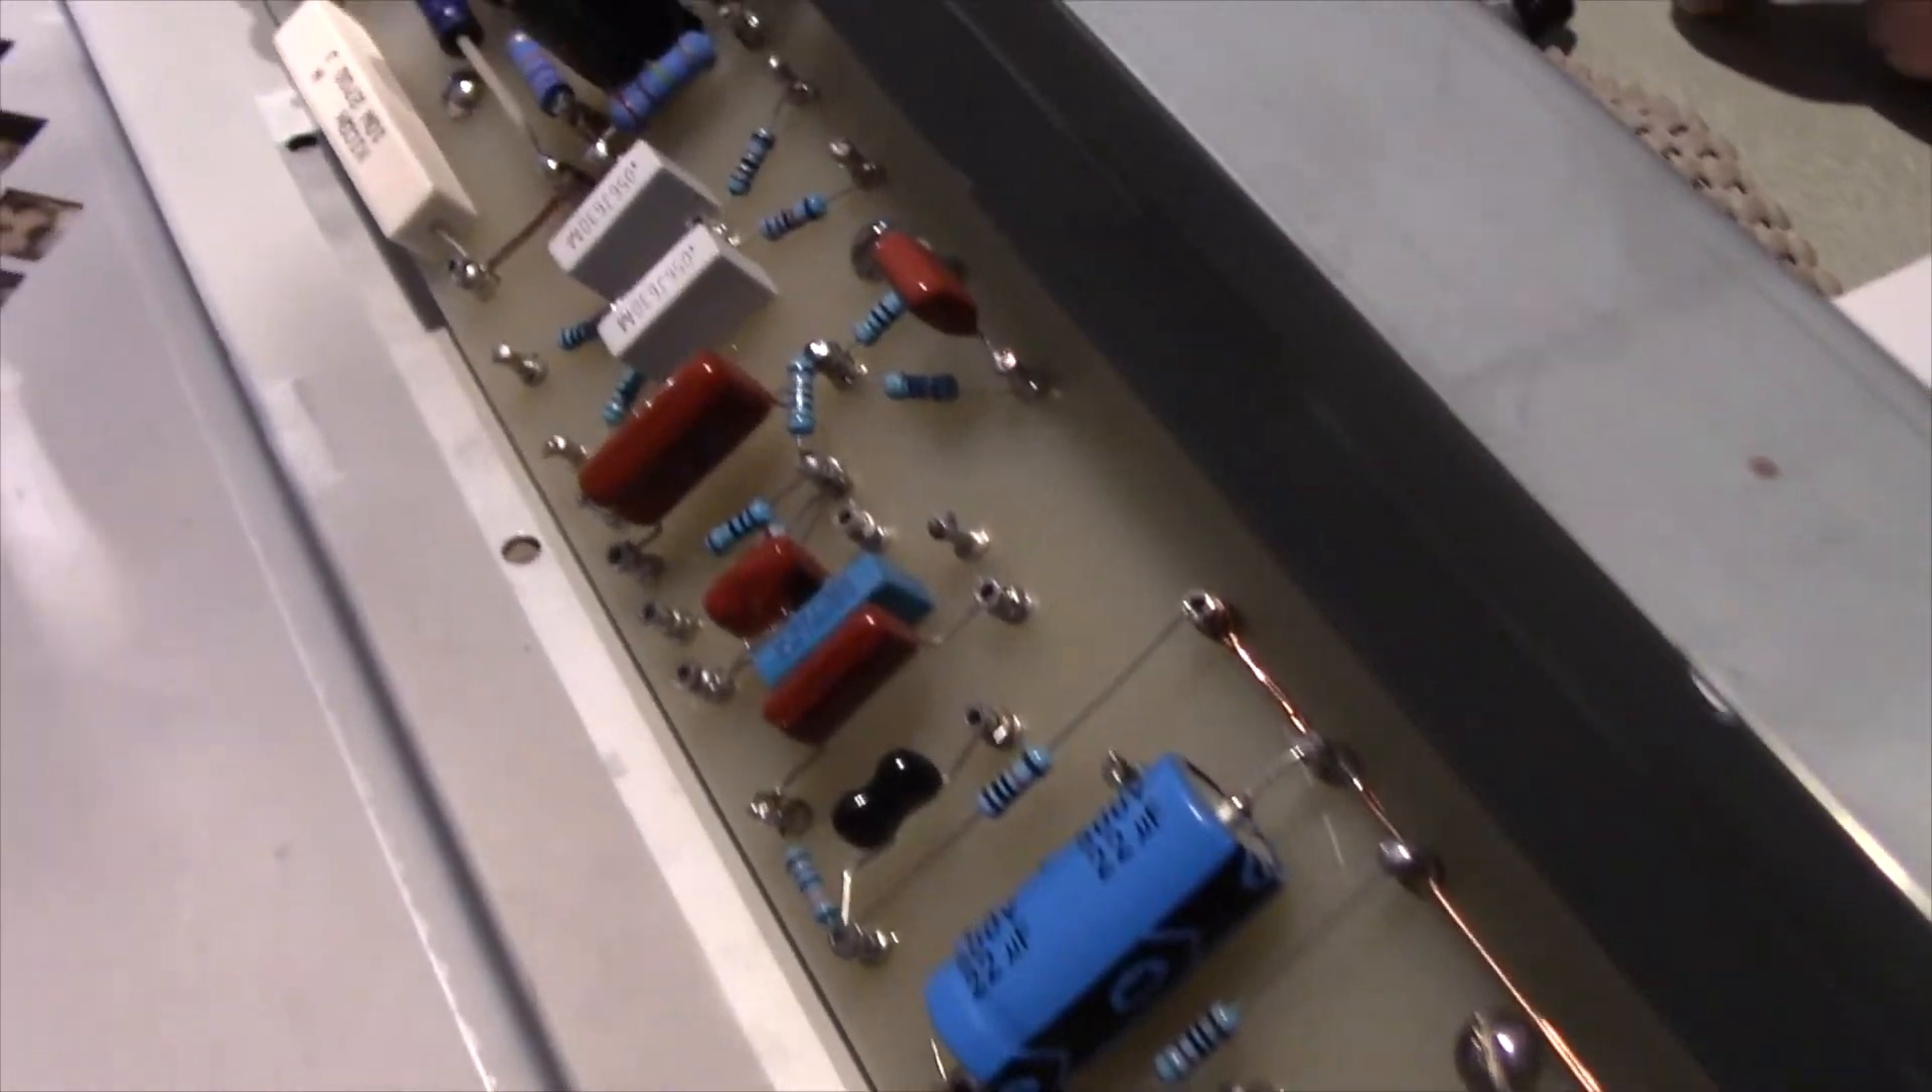Craig got busy throughout the week getting the components mounted and soldered into place. Just look at the beautiful end result of his hard work.